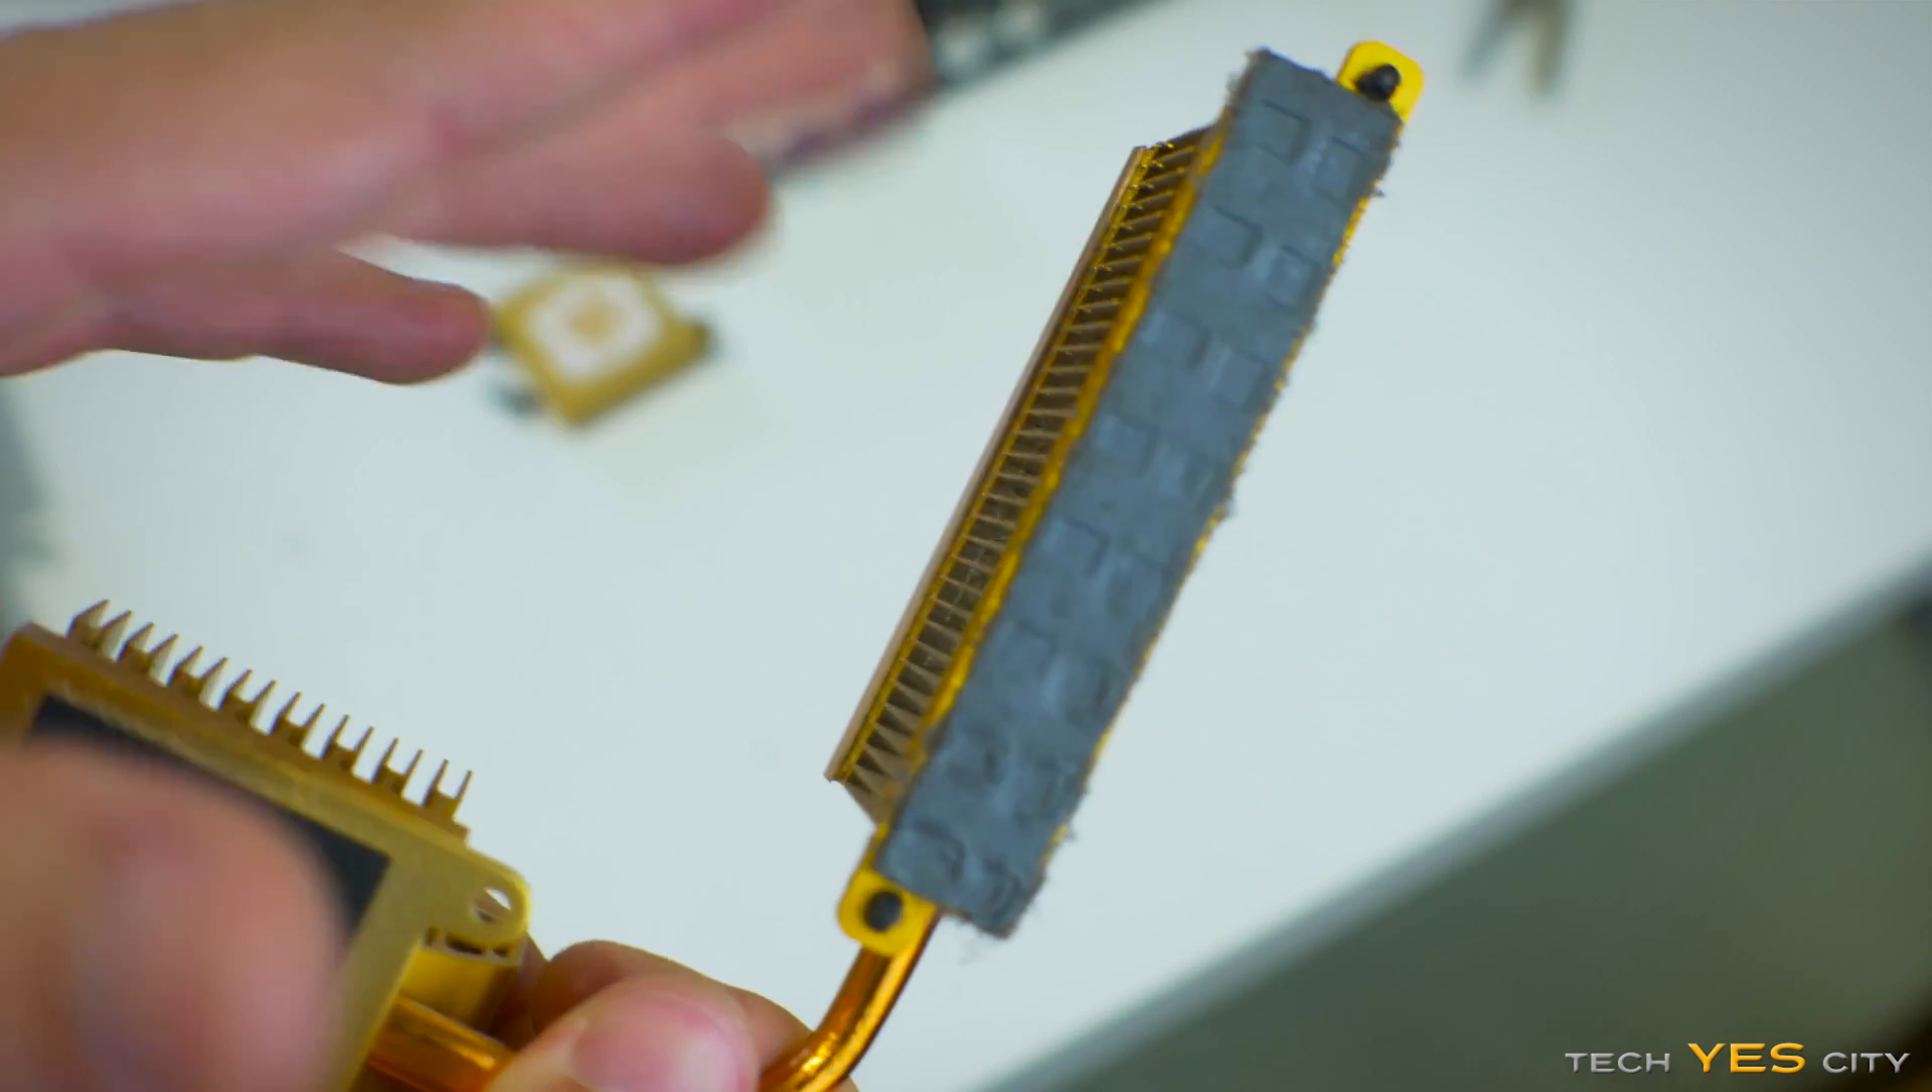So we've pulled this heat sink off here.